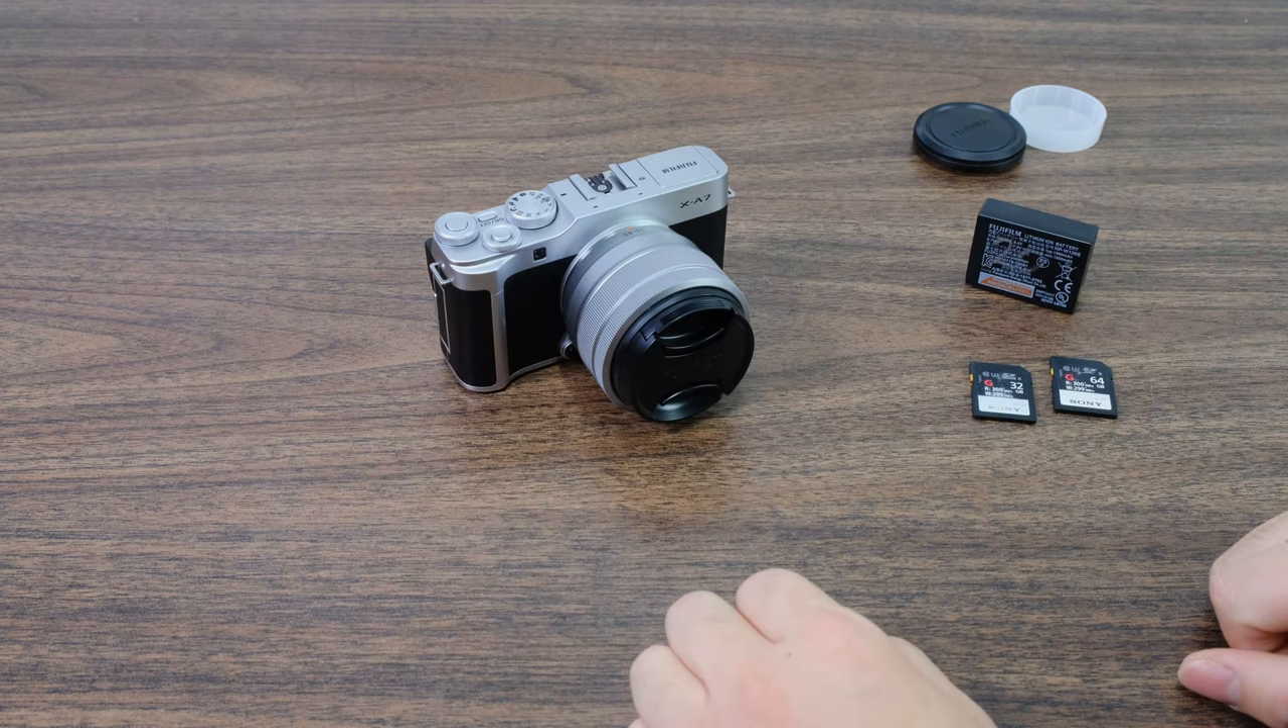Go ahead and align these two together and now what you want to do is you want to rotate clockwise until you hear the click and the camera lens is now installed.